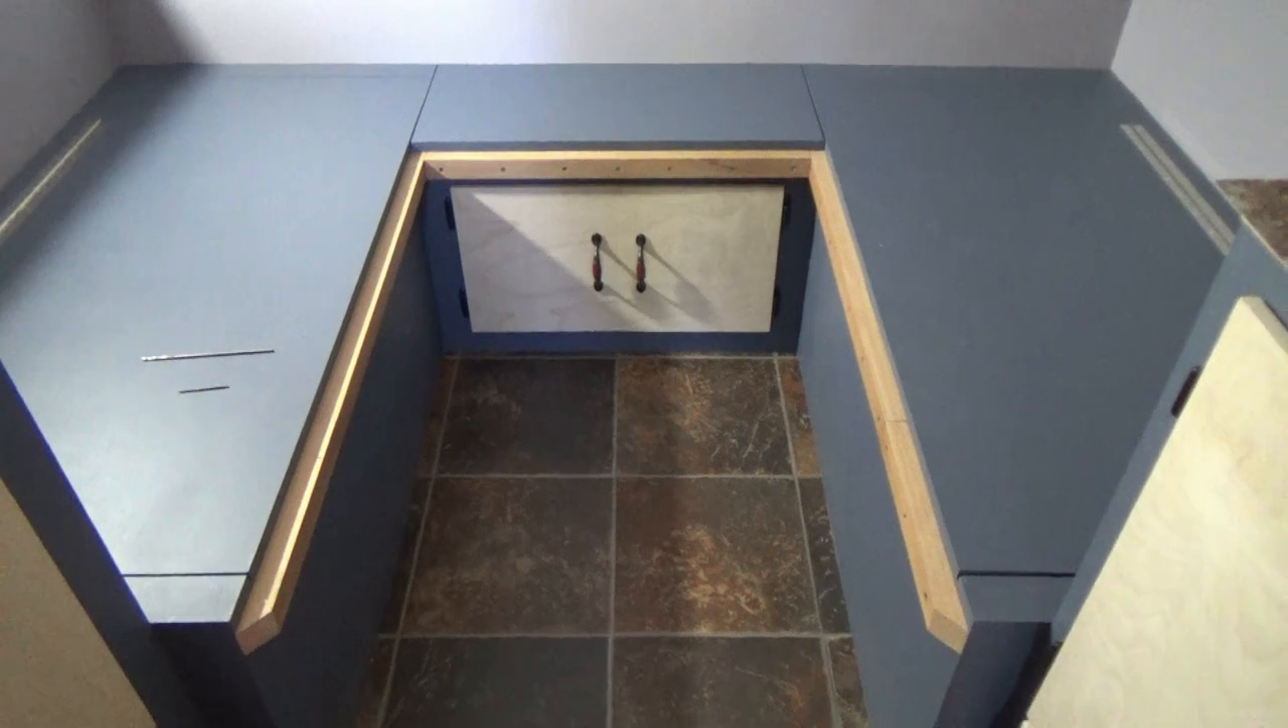Okay, so we've got the railing installed and I took it right to the edge.